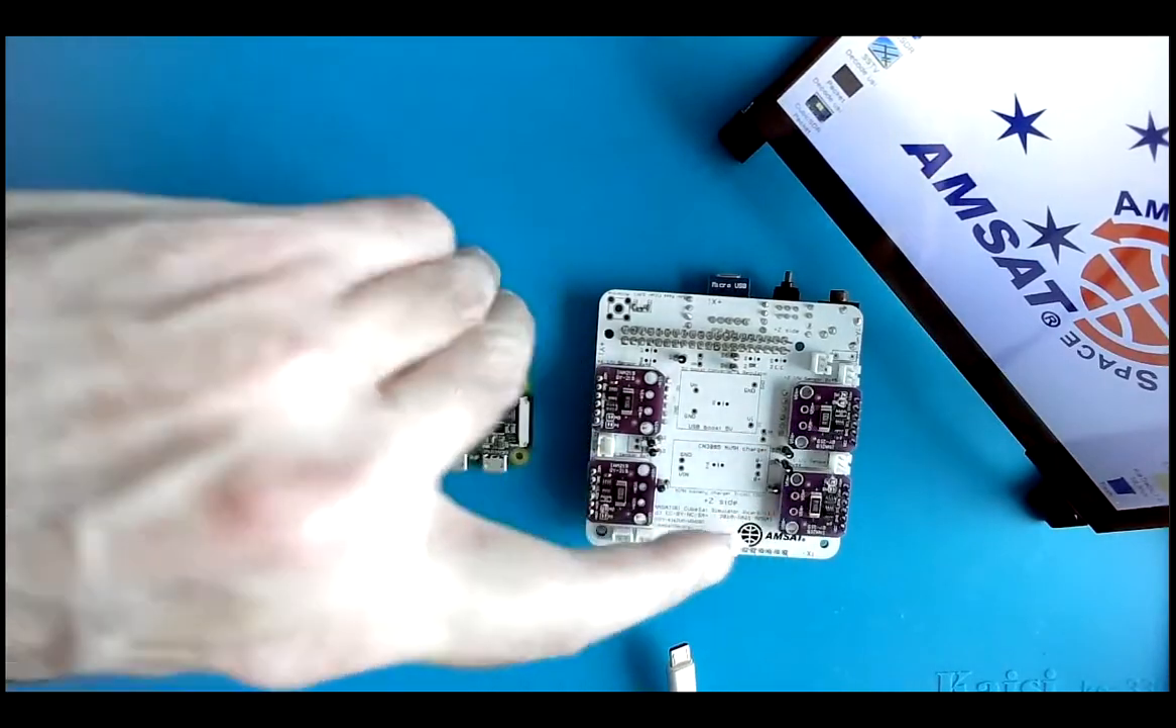We've done Part 1 and Part 2. So we have all the INA419 sensors on, but we do not have the battery charging or the 5-volt regulator.